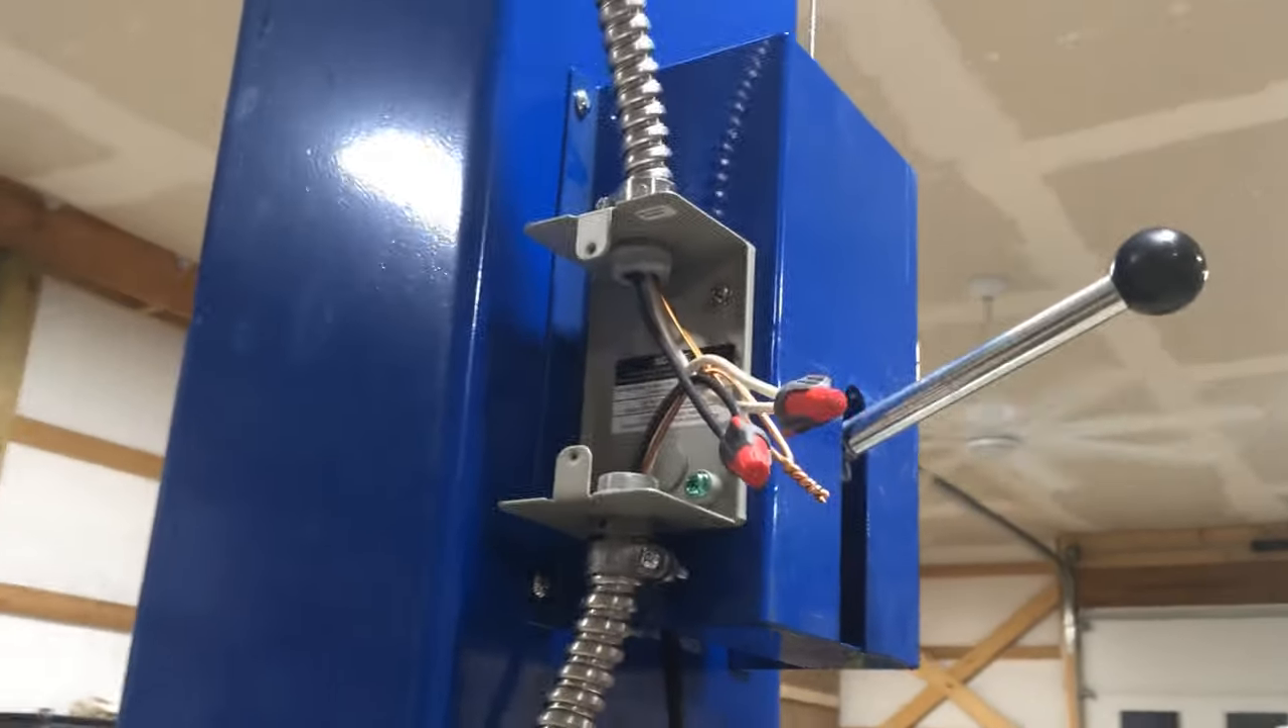So I've got both whips installed now and I just have them wire nutted together for now where the switch is going to go because I don't have the switch yet.